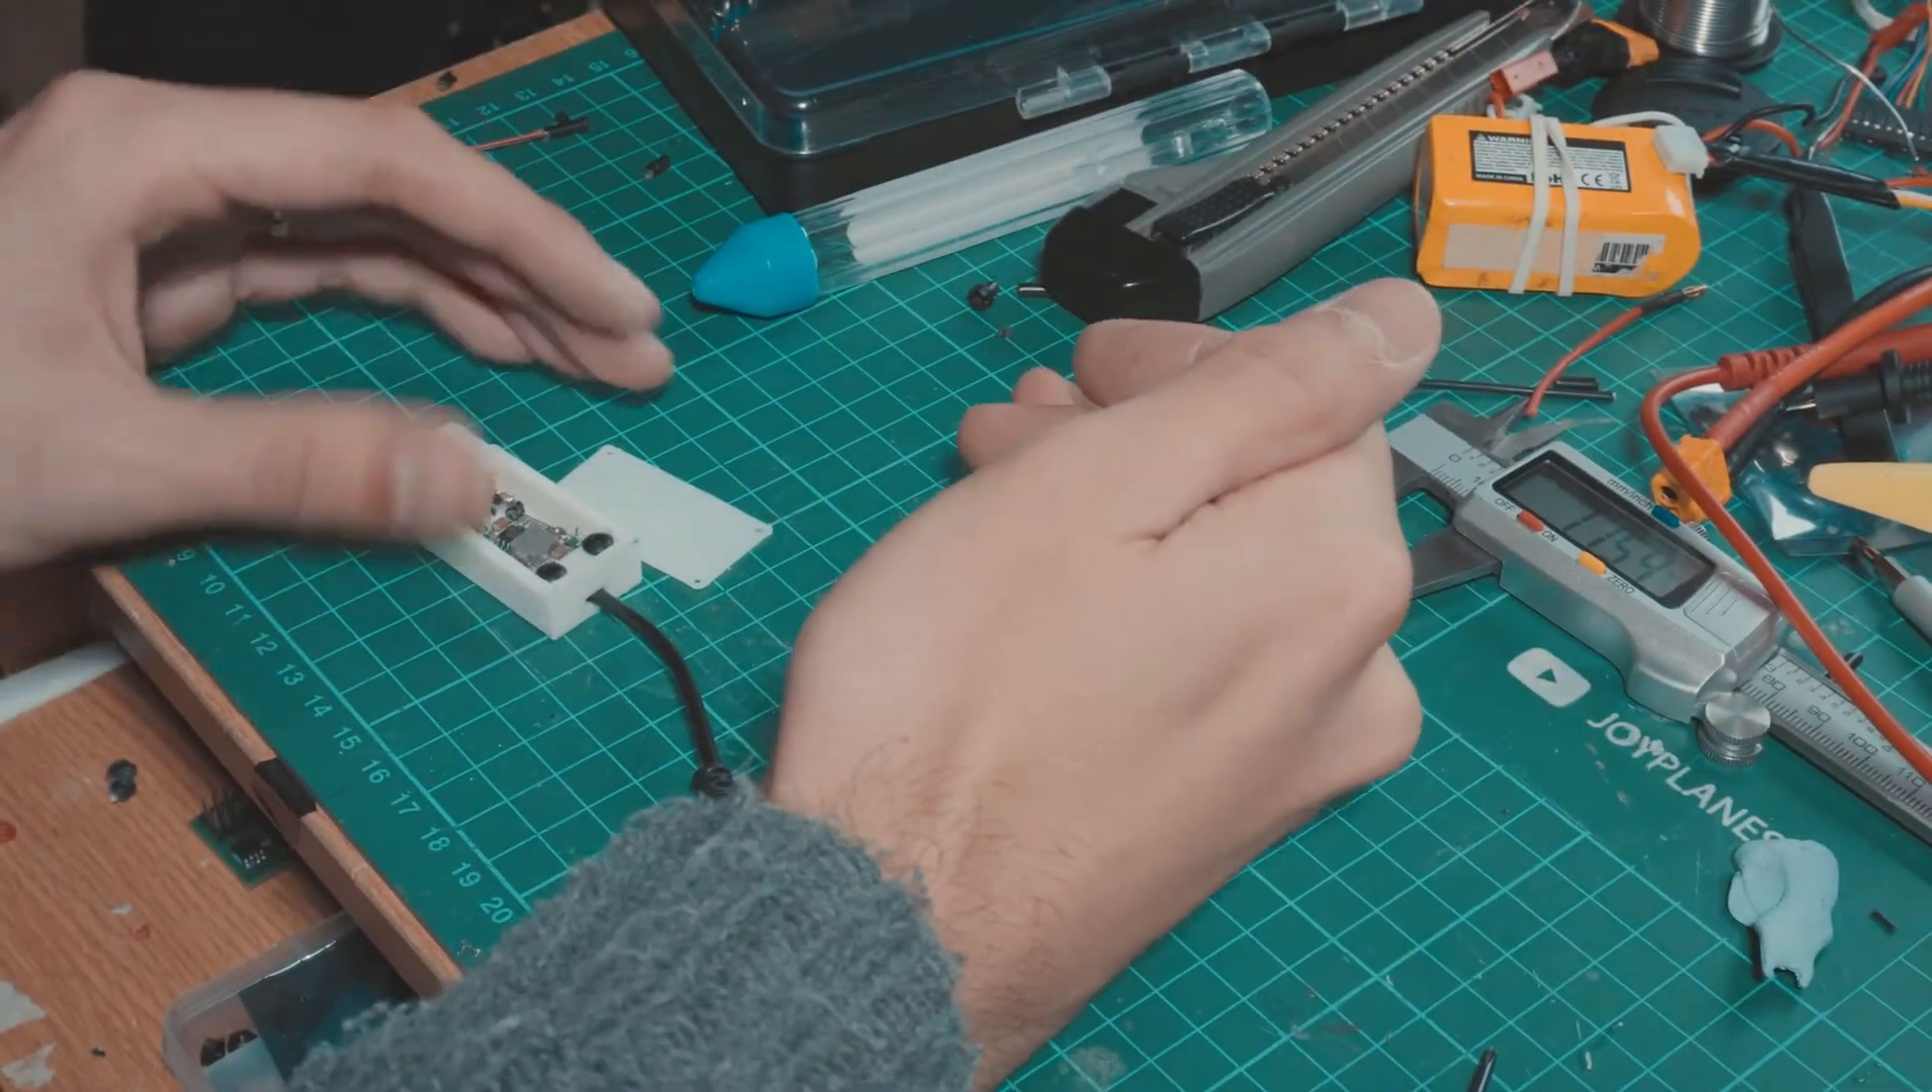Ok so now I have set the output voltage at a good range, and all is left to do is to put a lid to cover my circuit.